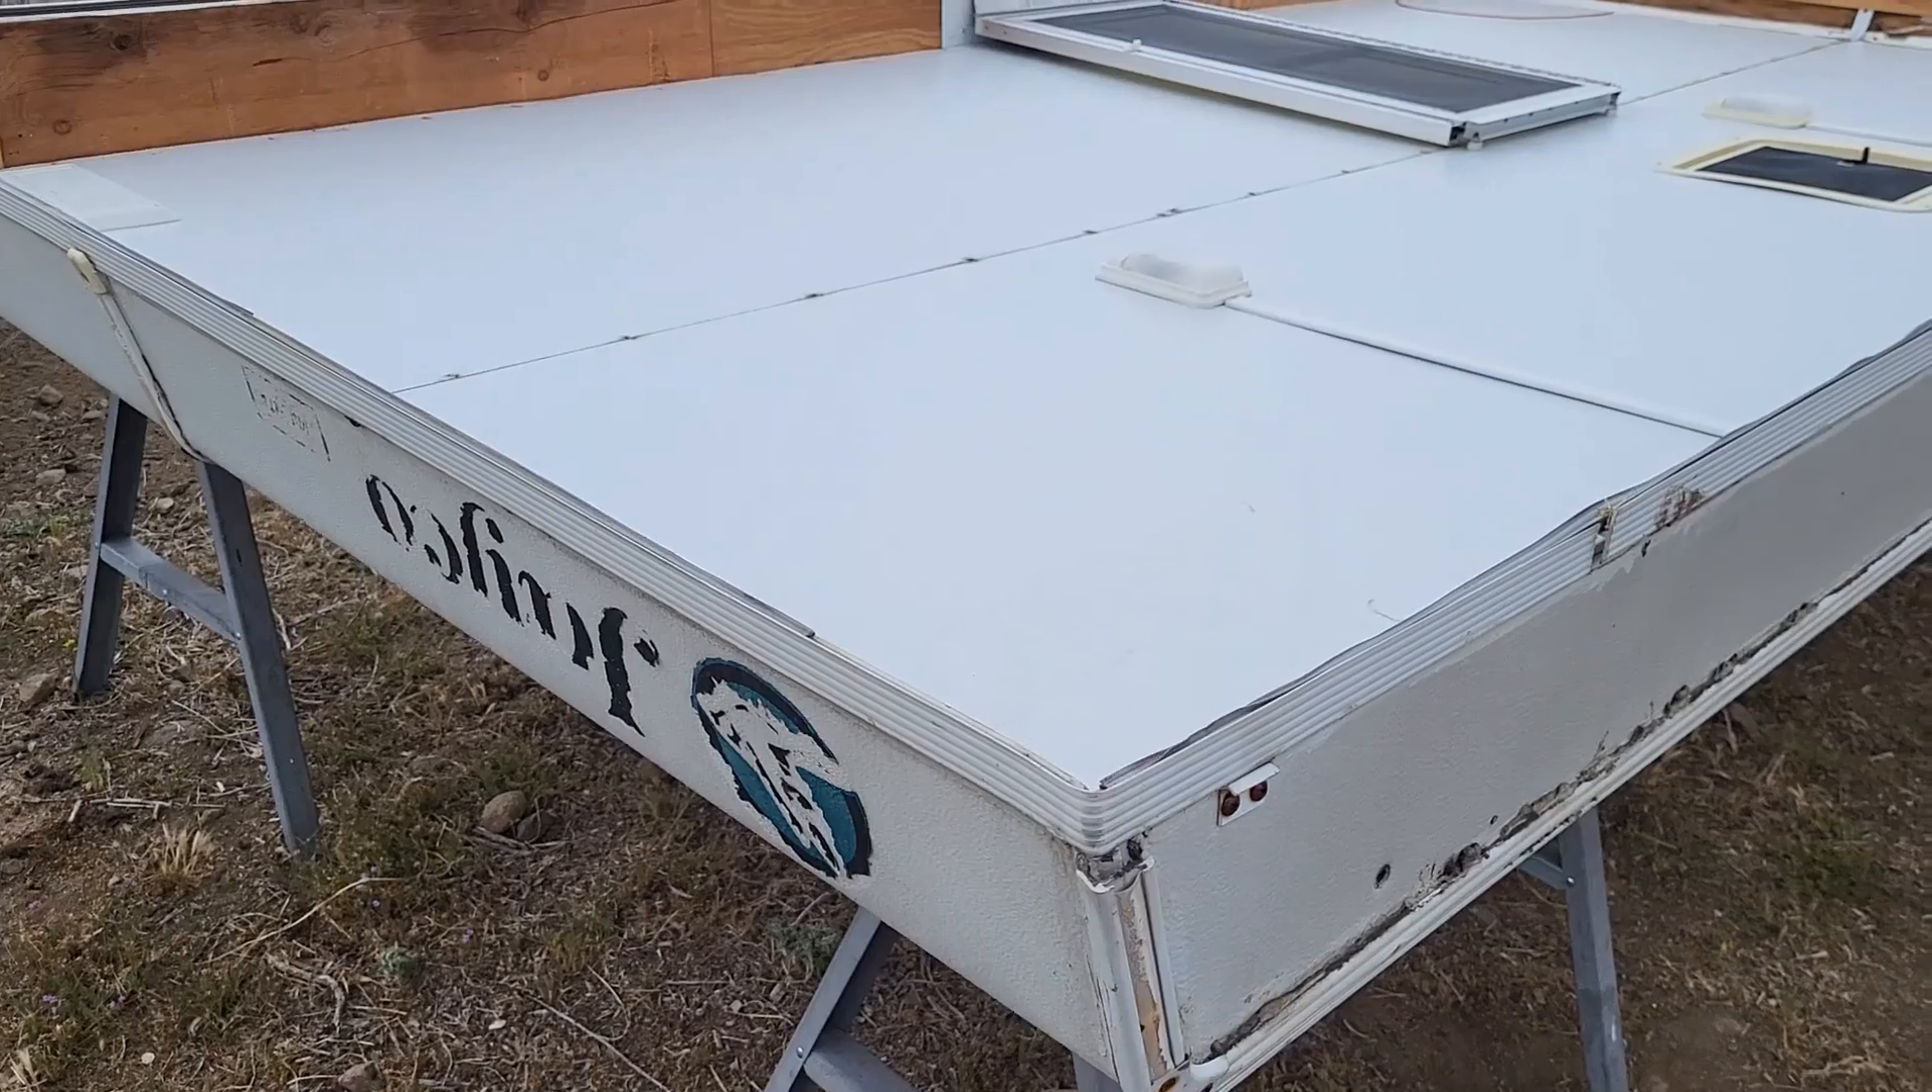Okay the roof is off so my husband undid all the four corners and very gingerly and a little frightfully got it down and flipped it over.